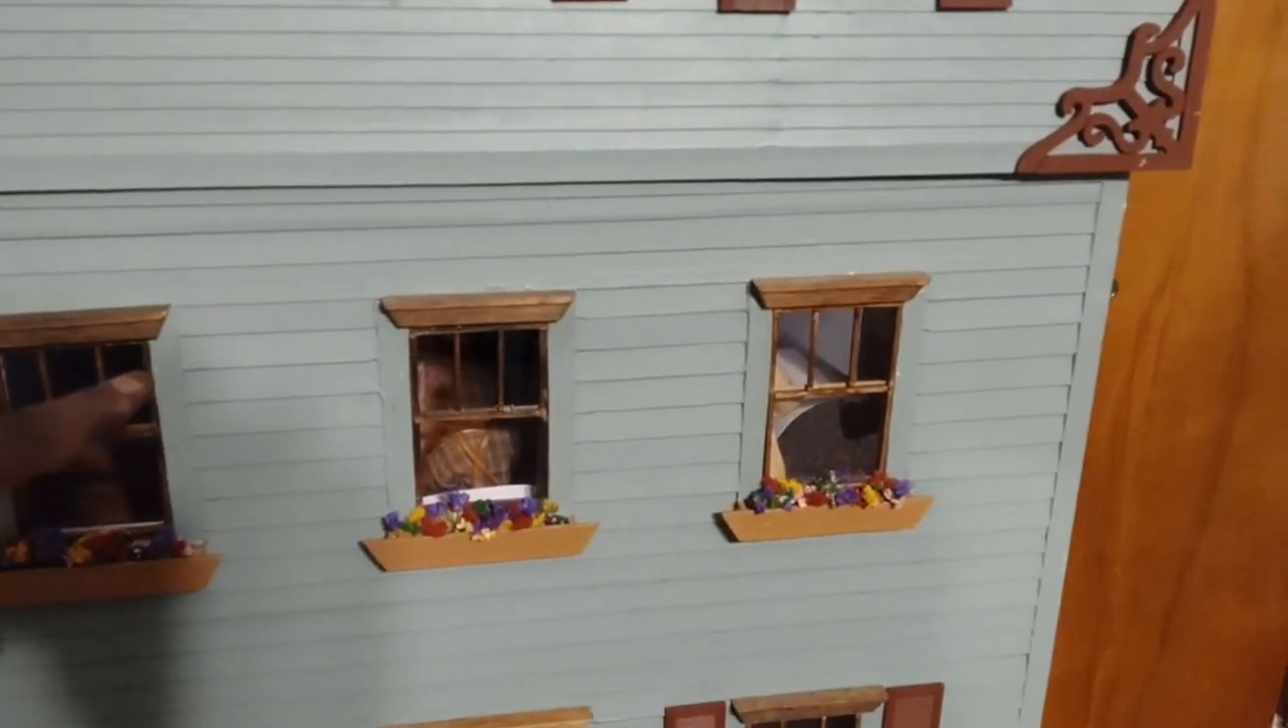I still need to add the shutters across the windows in the middle and I need to do the sides but I just had to show you how it was coming along.